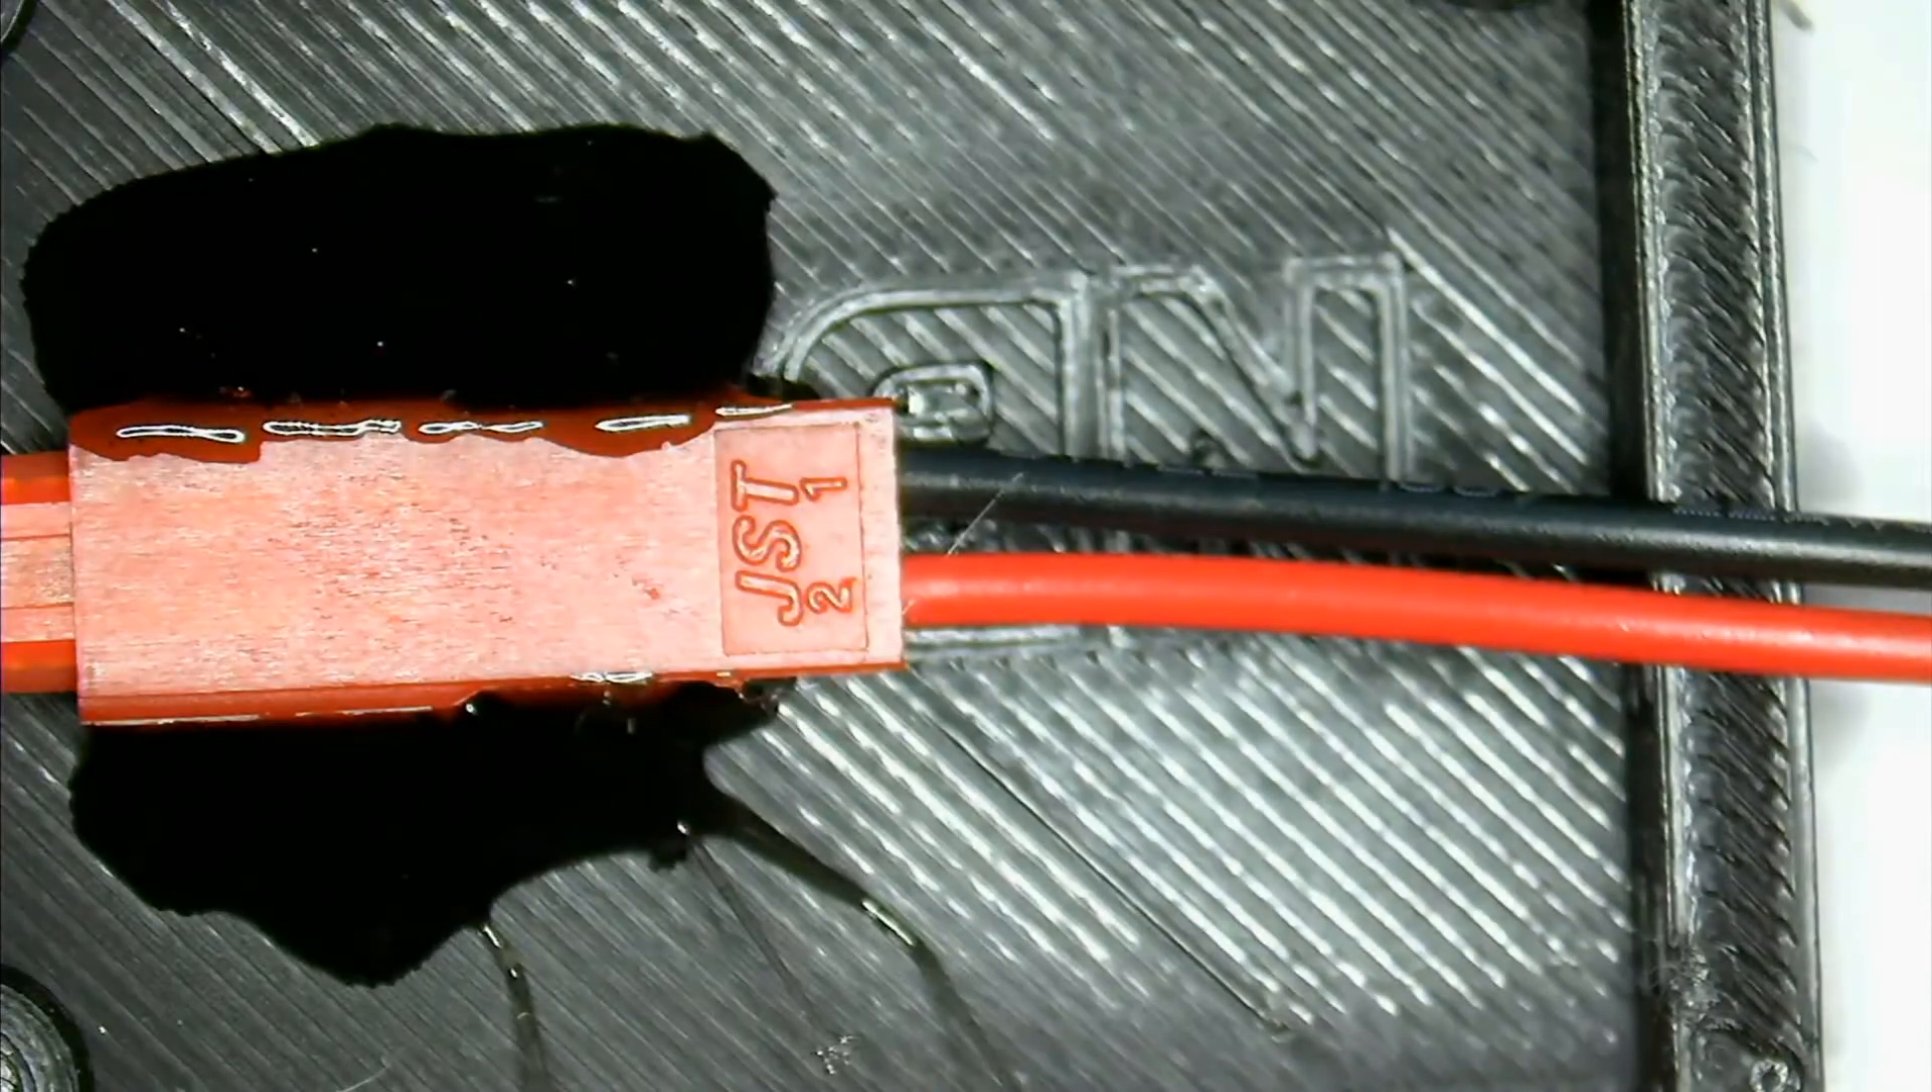And I've already attached the receptacle with some hot glue.